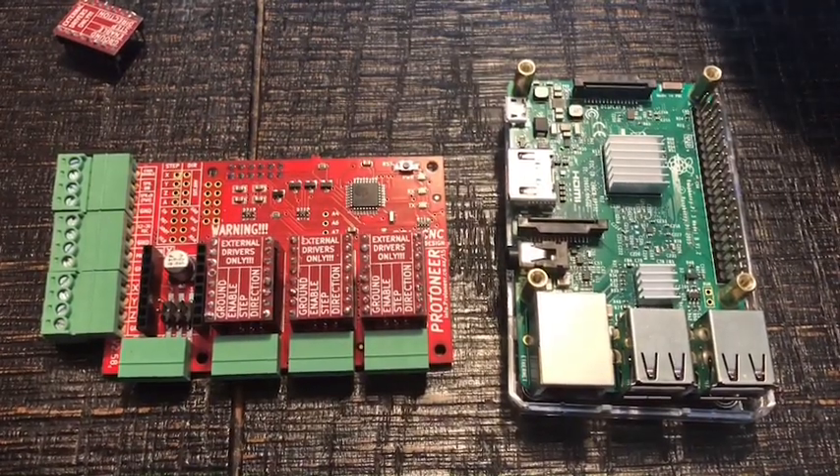You'll see here I have the external driver cards already installed except for the last one that goes here and there's a reason for that.